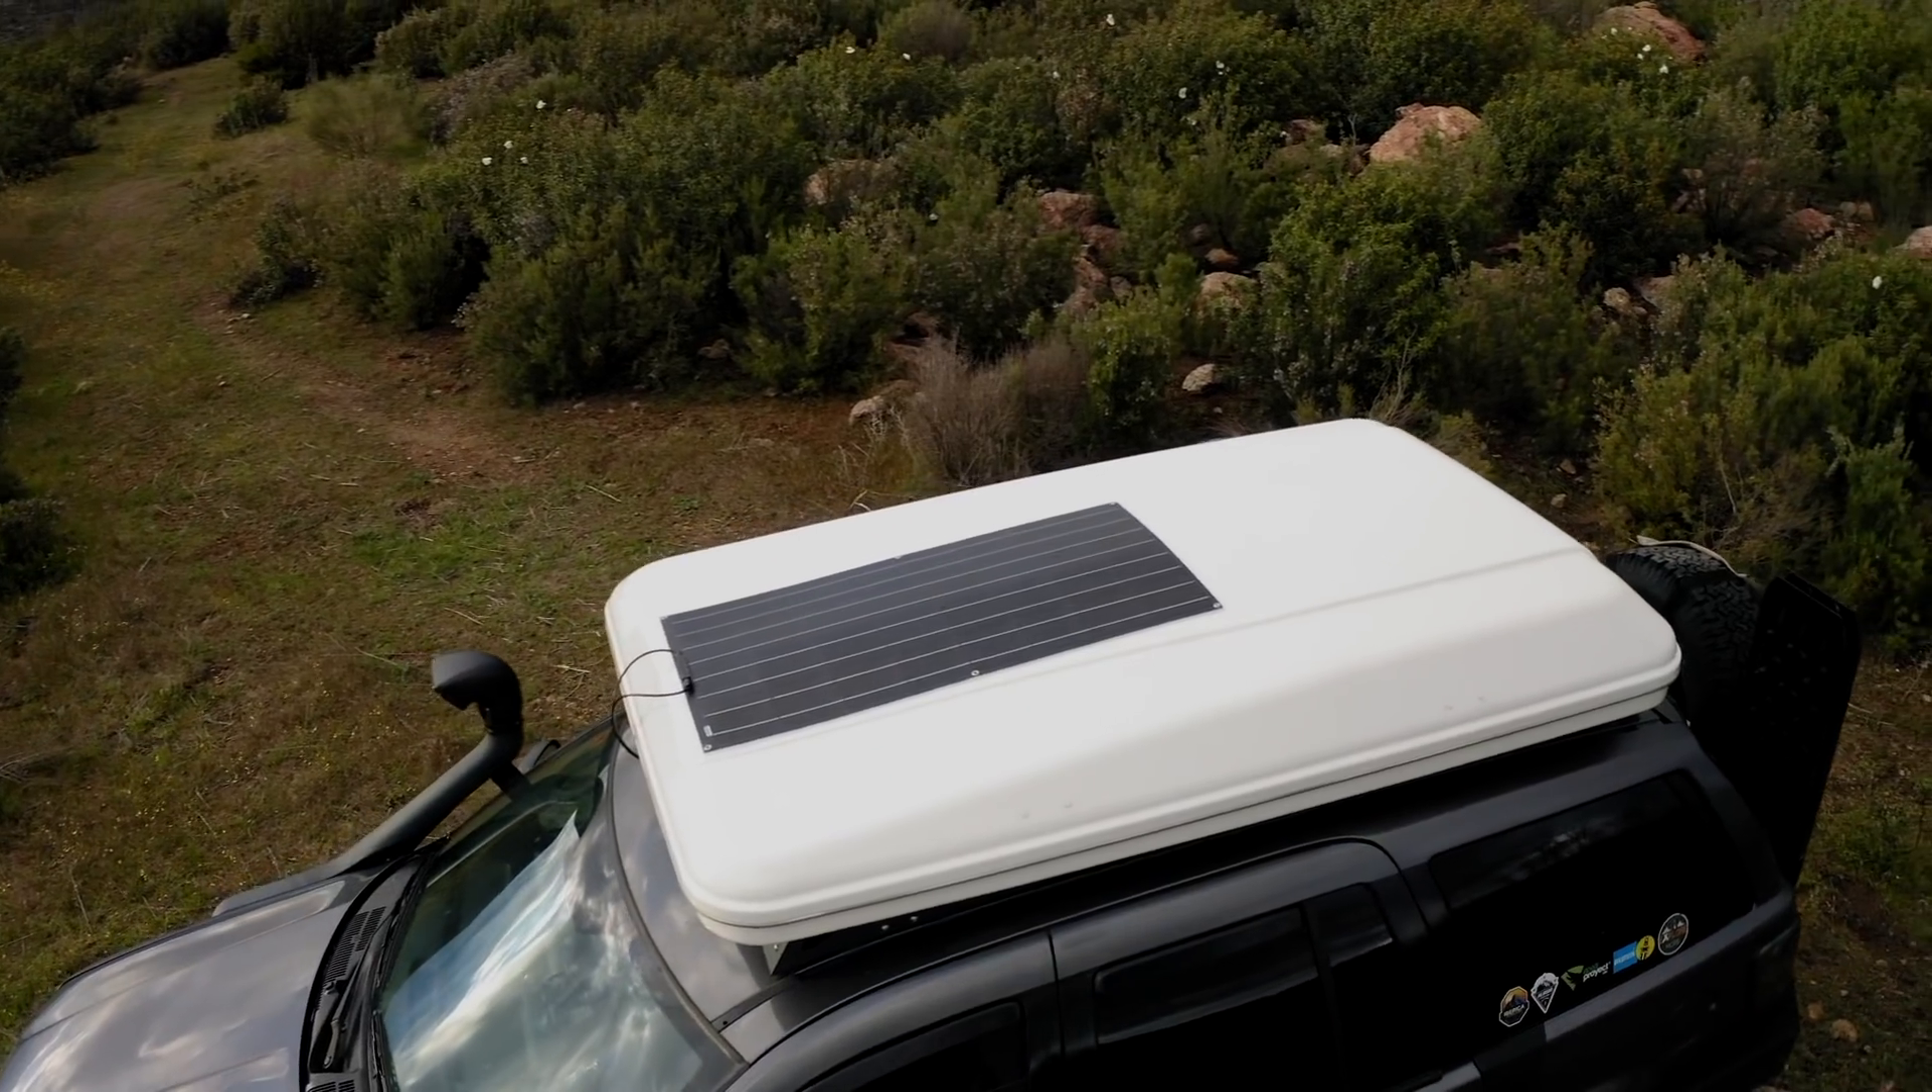Ya tenemos nuestra placa solar instalada.